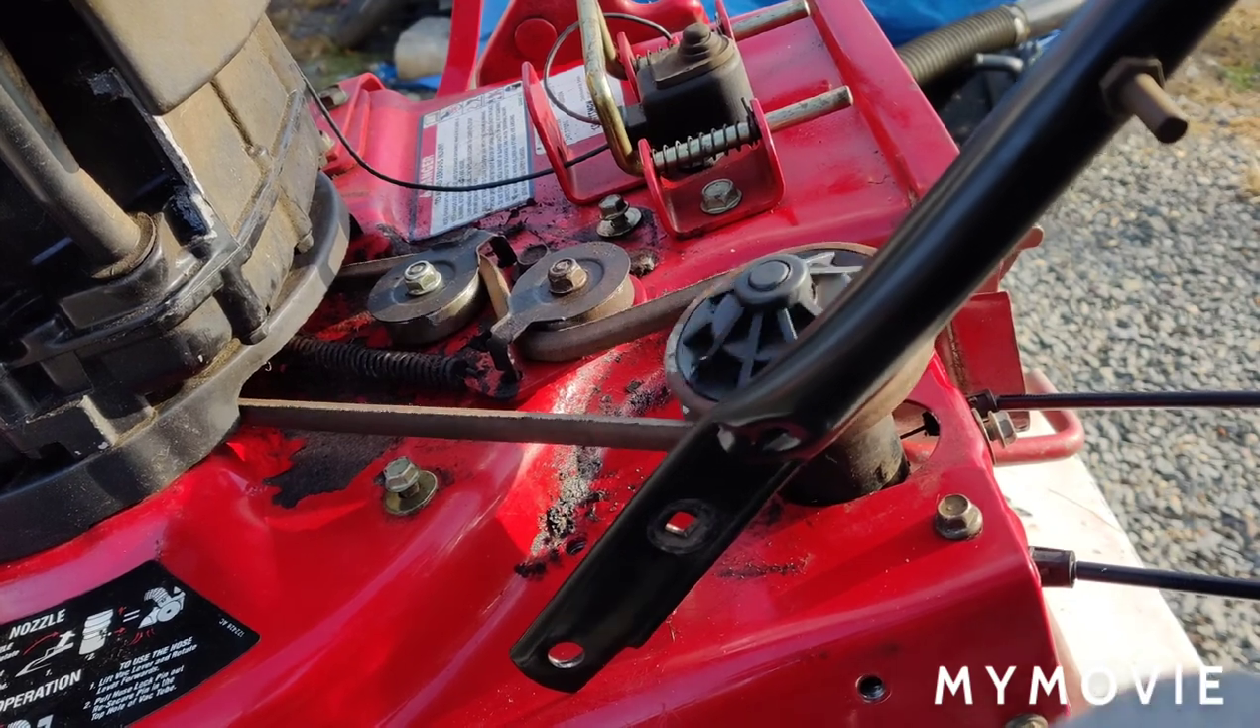And everything seems to be okay. The belt is on the pulleys.